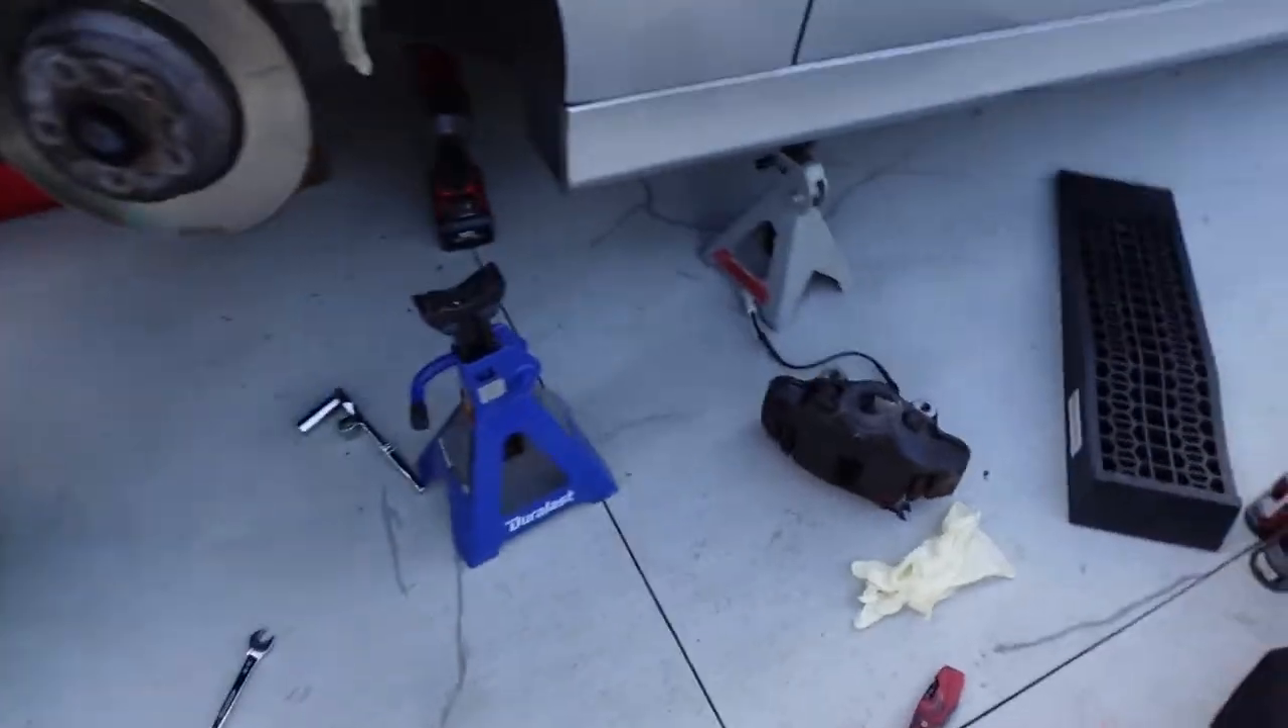Alright we got the caliper off.